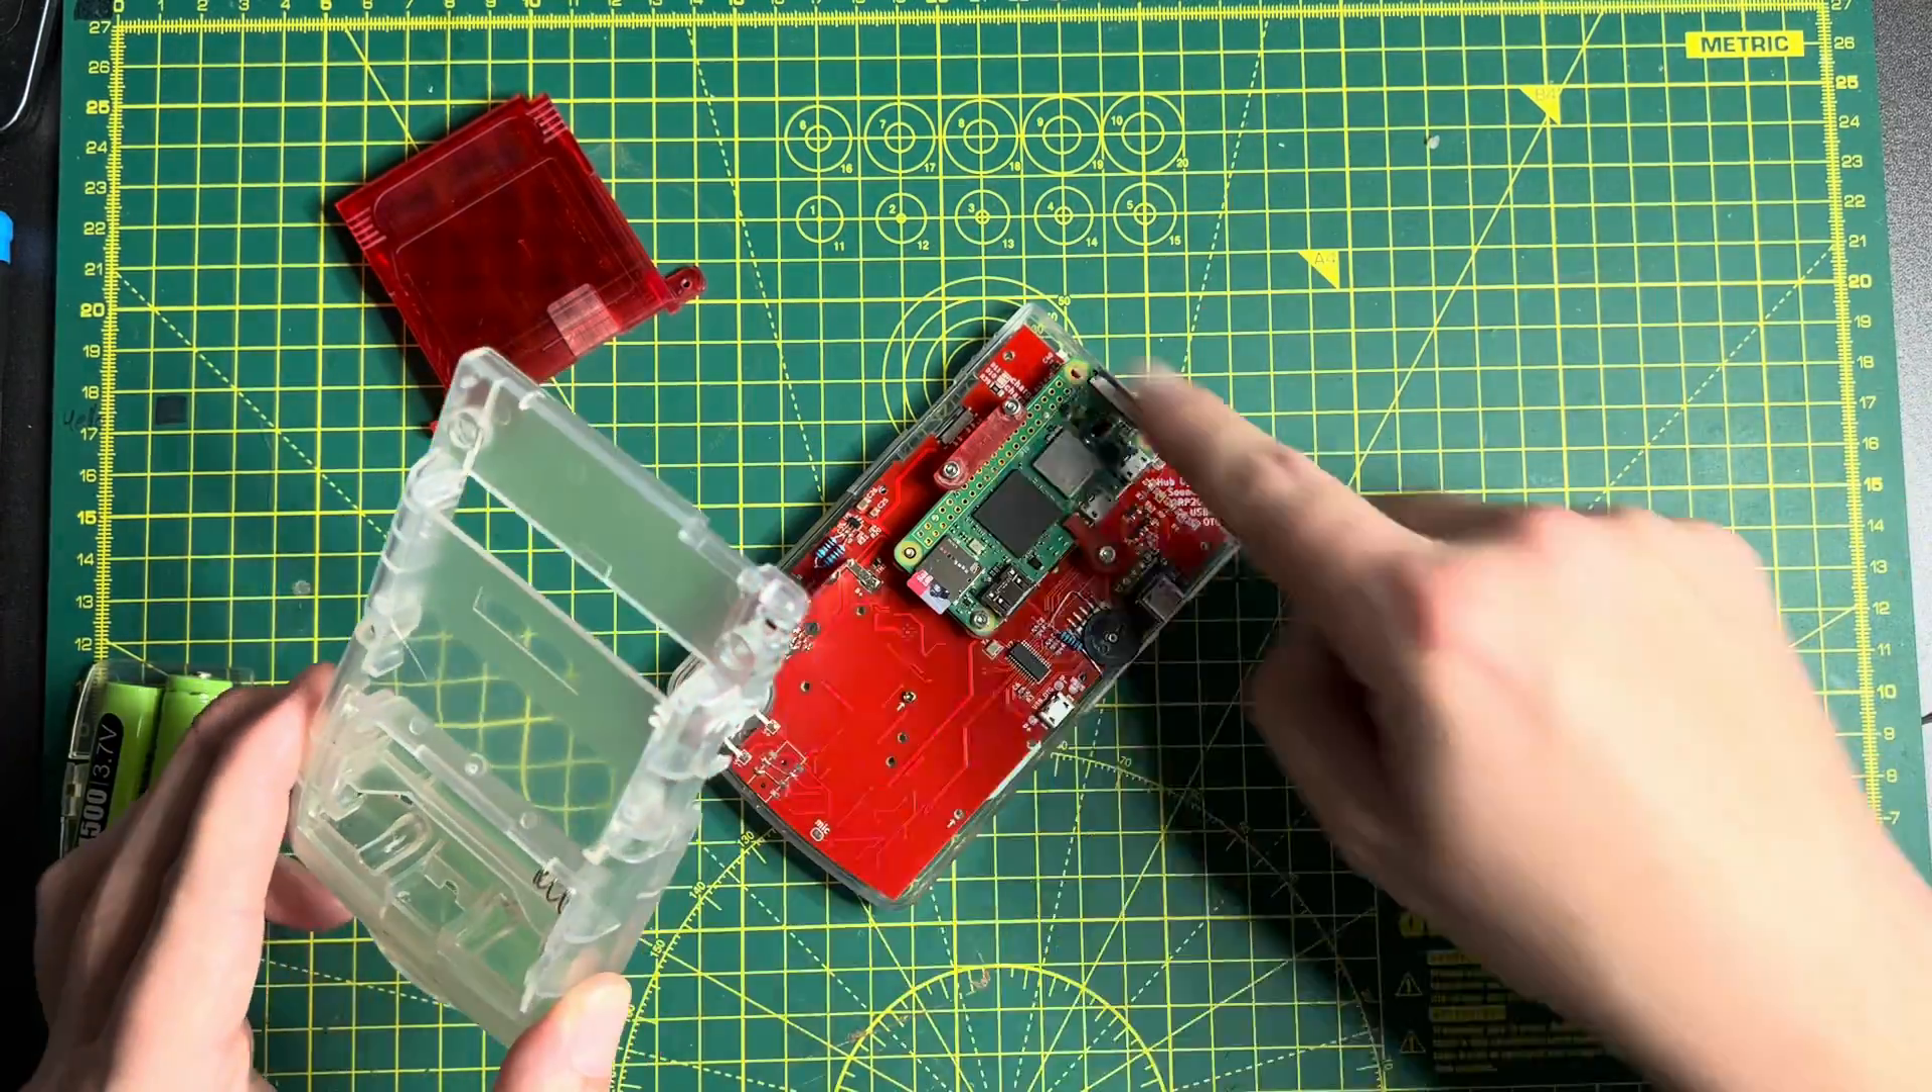So, that's our motherboard, our Raspberry Pi Zero mounted inside the front shell of the case.